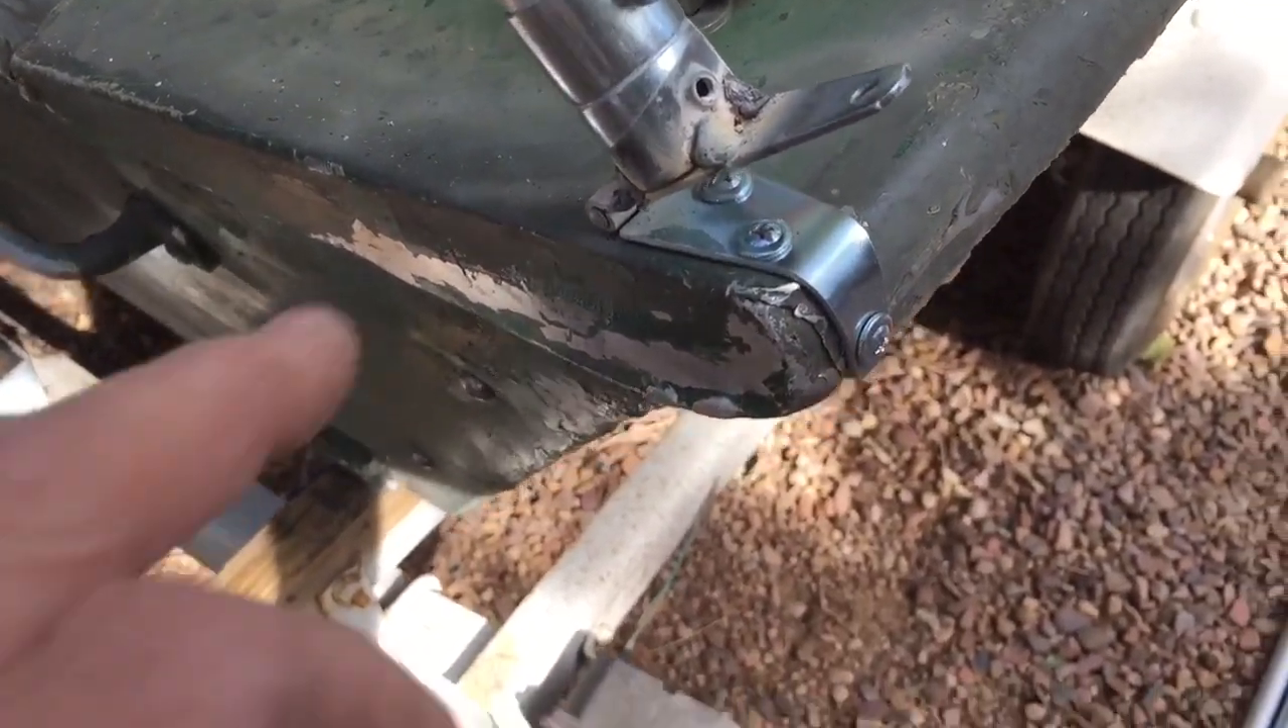And like I said just a basic hinge right here, I've screwed it in two places there and one on the side.